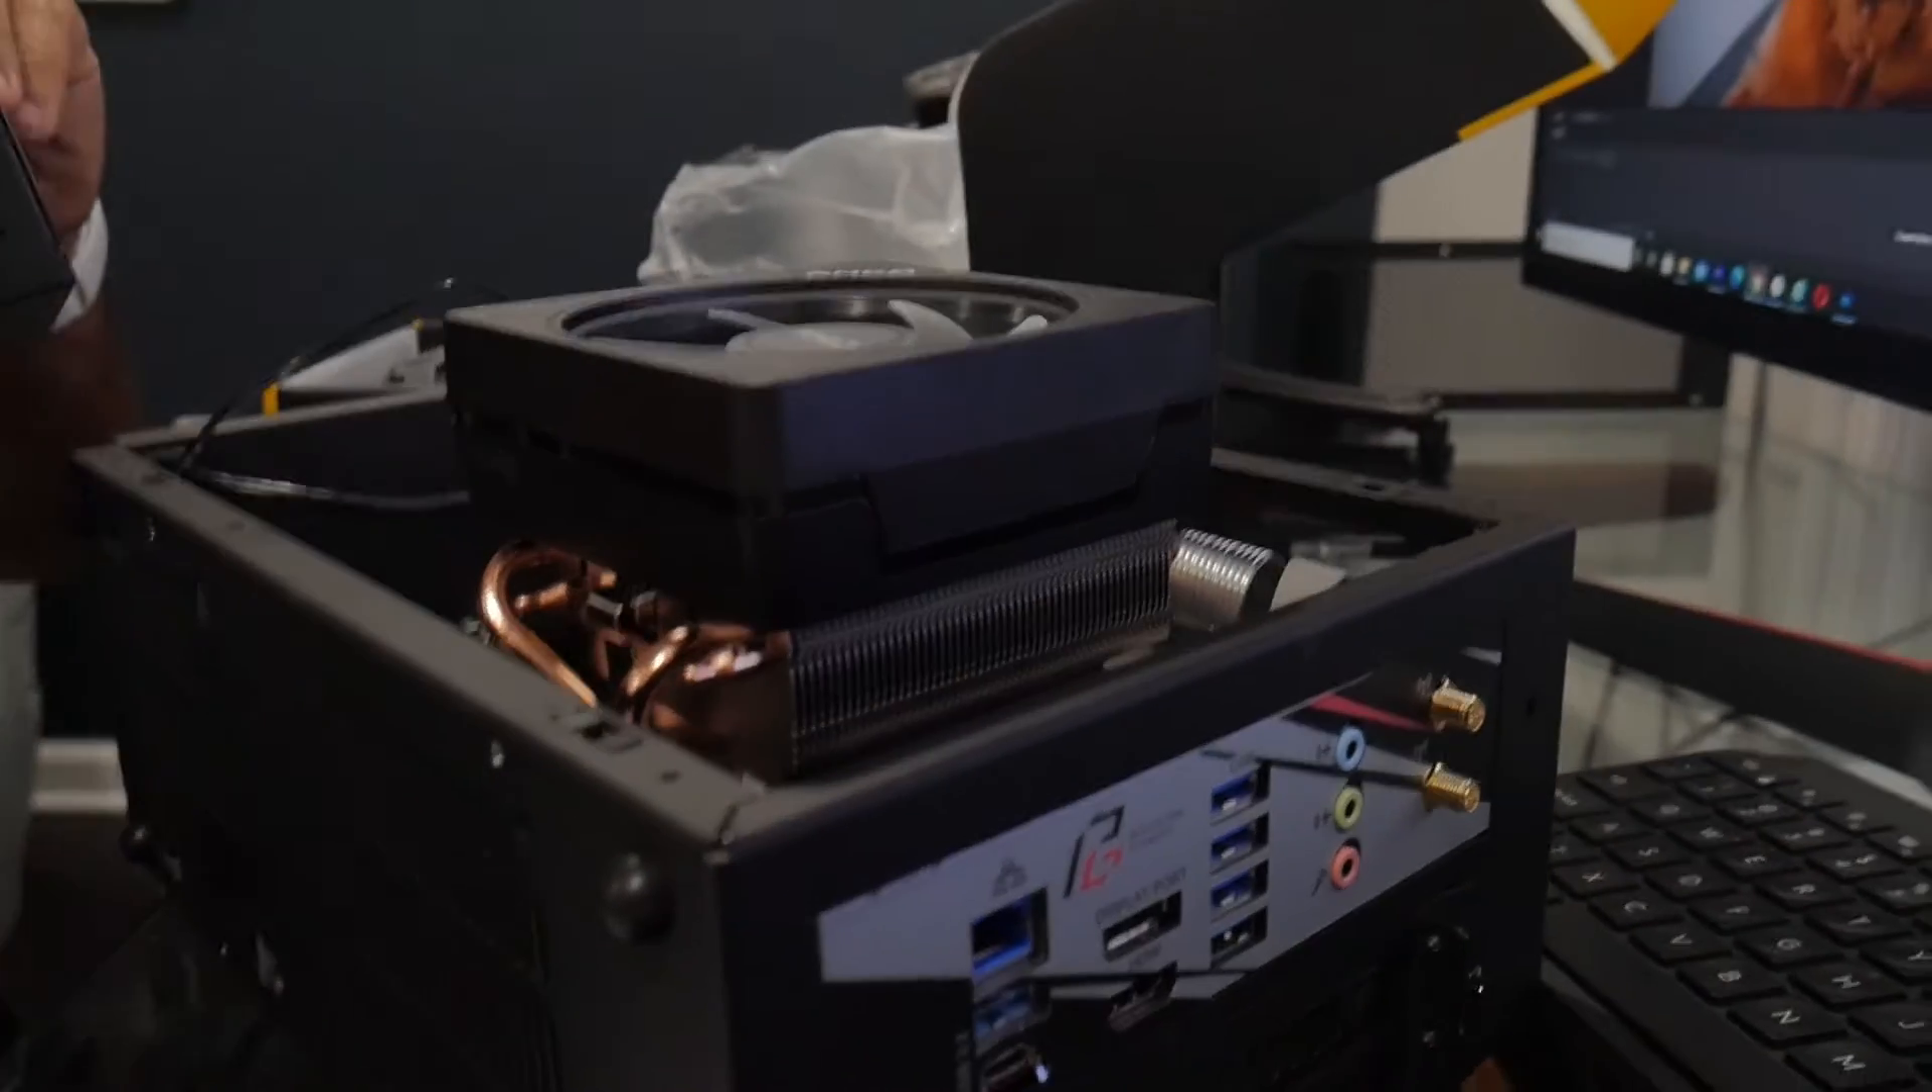You see, this cooler that comes with the CPU does not fit whatsoever. It protrudes out of the case and therefore unusable for us right now.